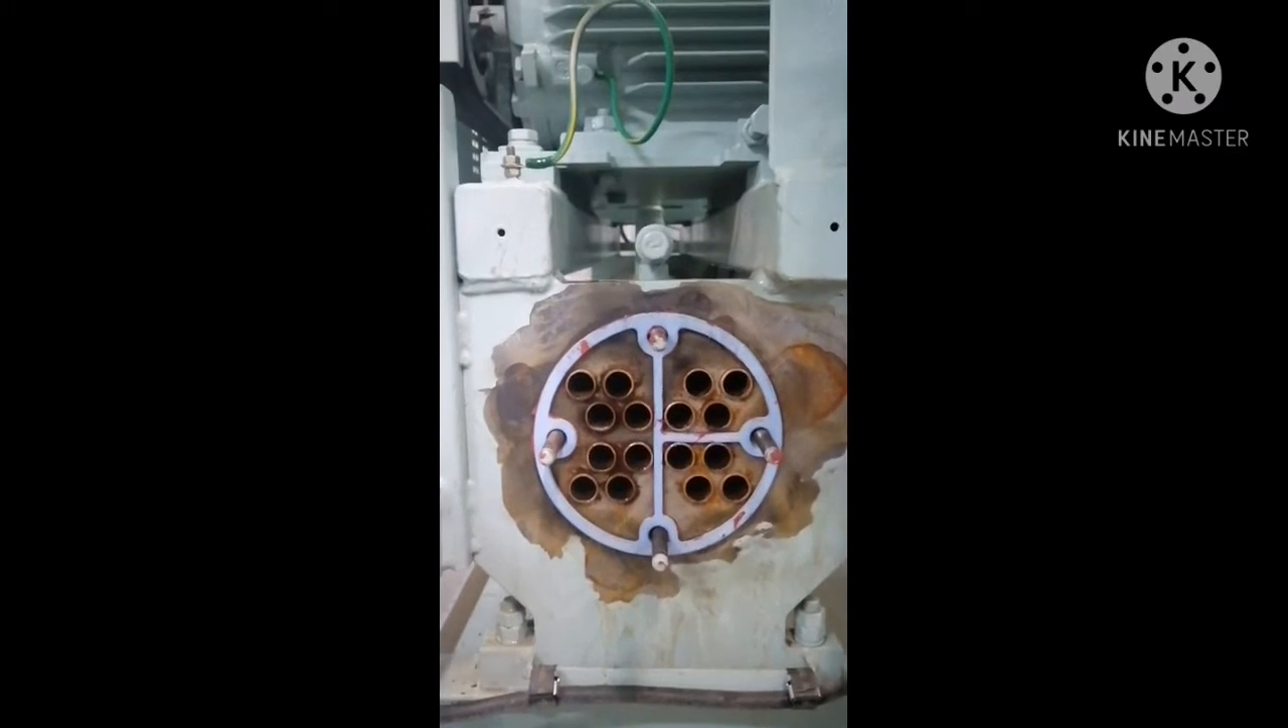Okay now the gasket is in place.